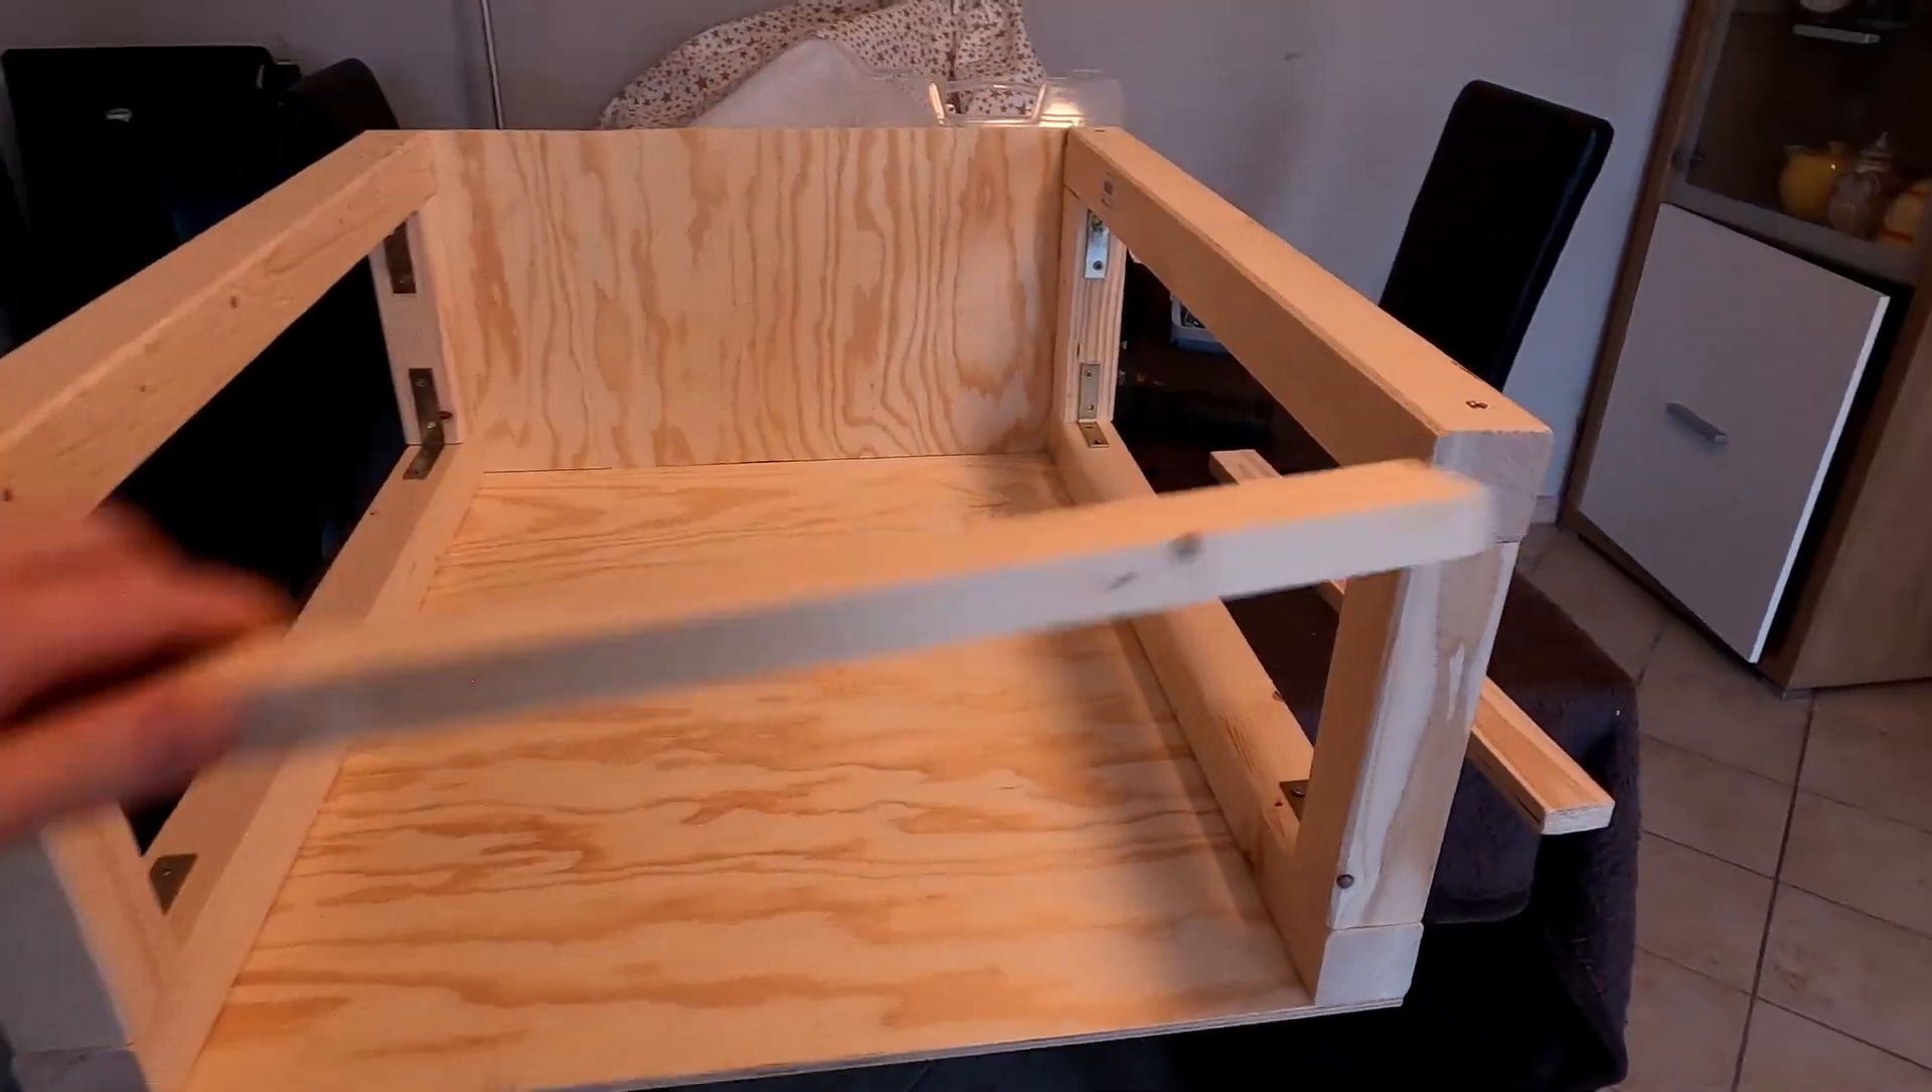Die bodenplatte und rückwand ist daran und damit ist das ganze dann eigentlich auch fast schon fertig.